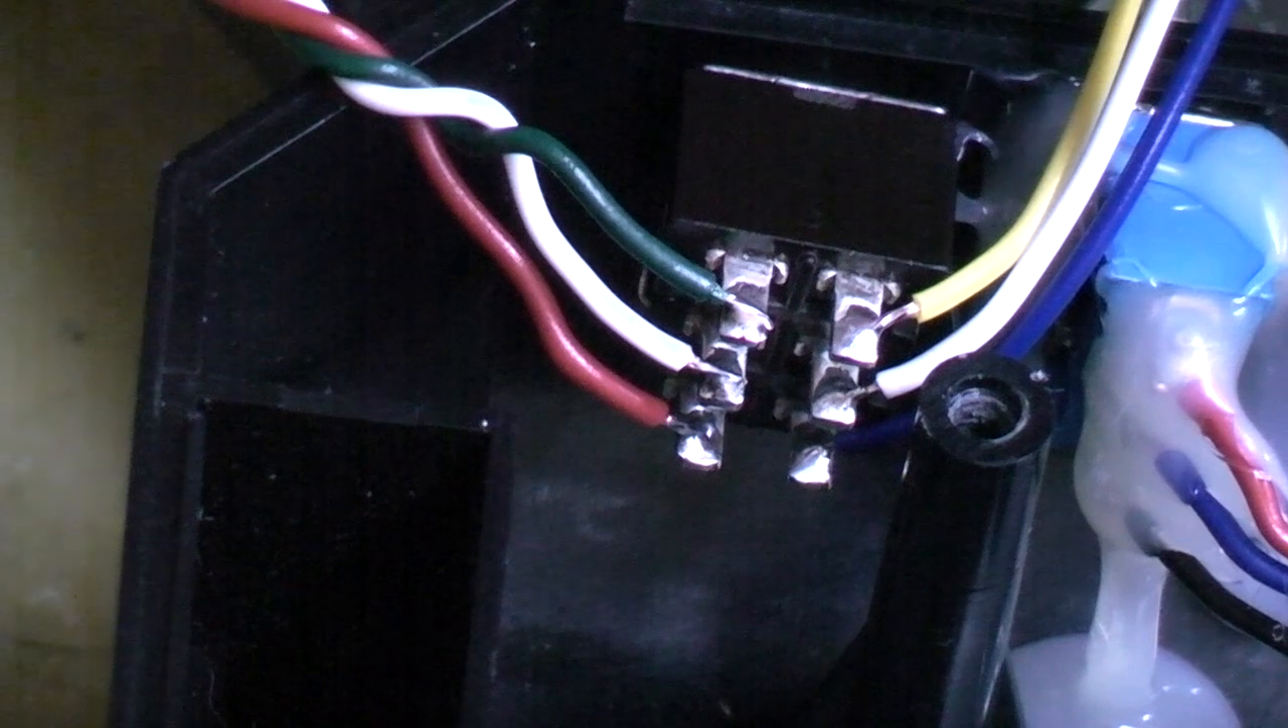So there we go that is our switch wired up.